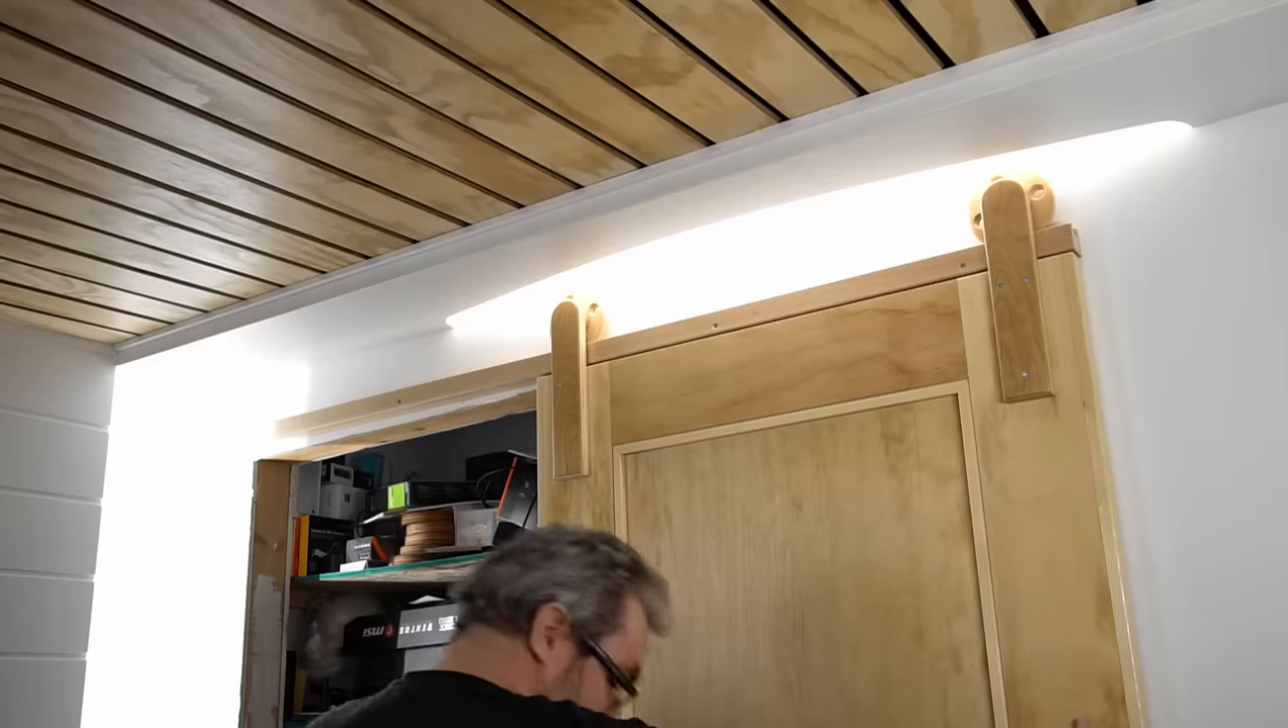Okay, so with both hangers installed, I can try it out and see how it rolls.